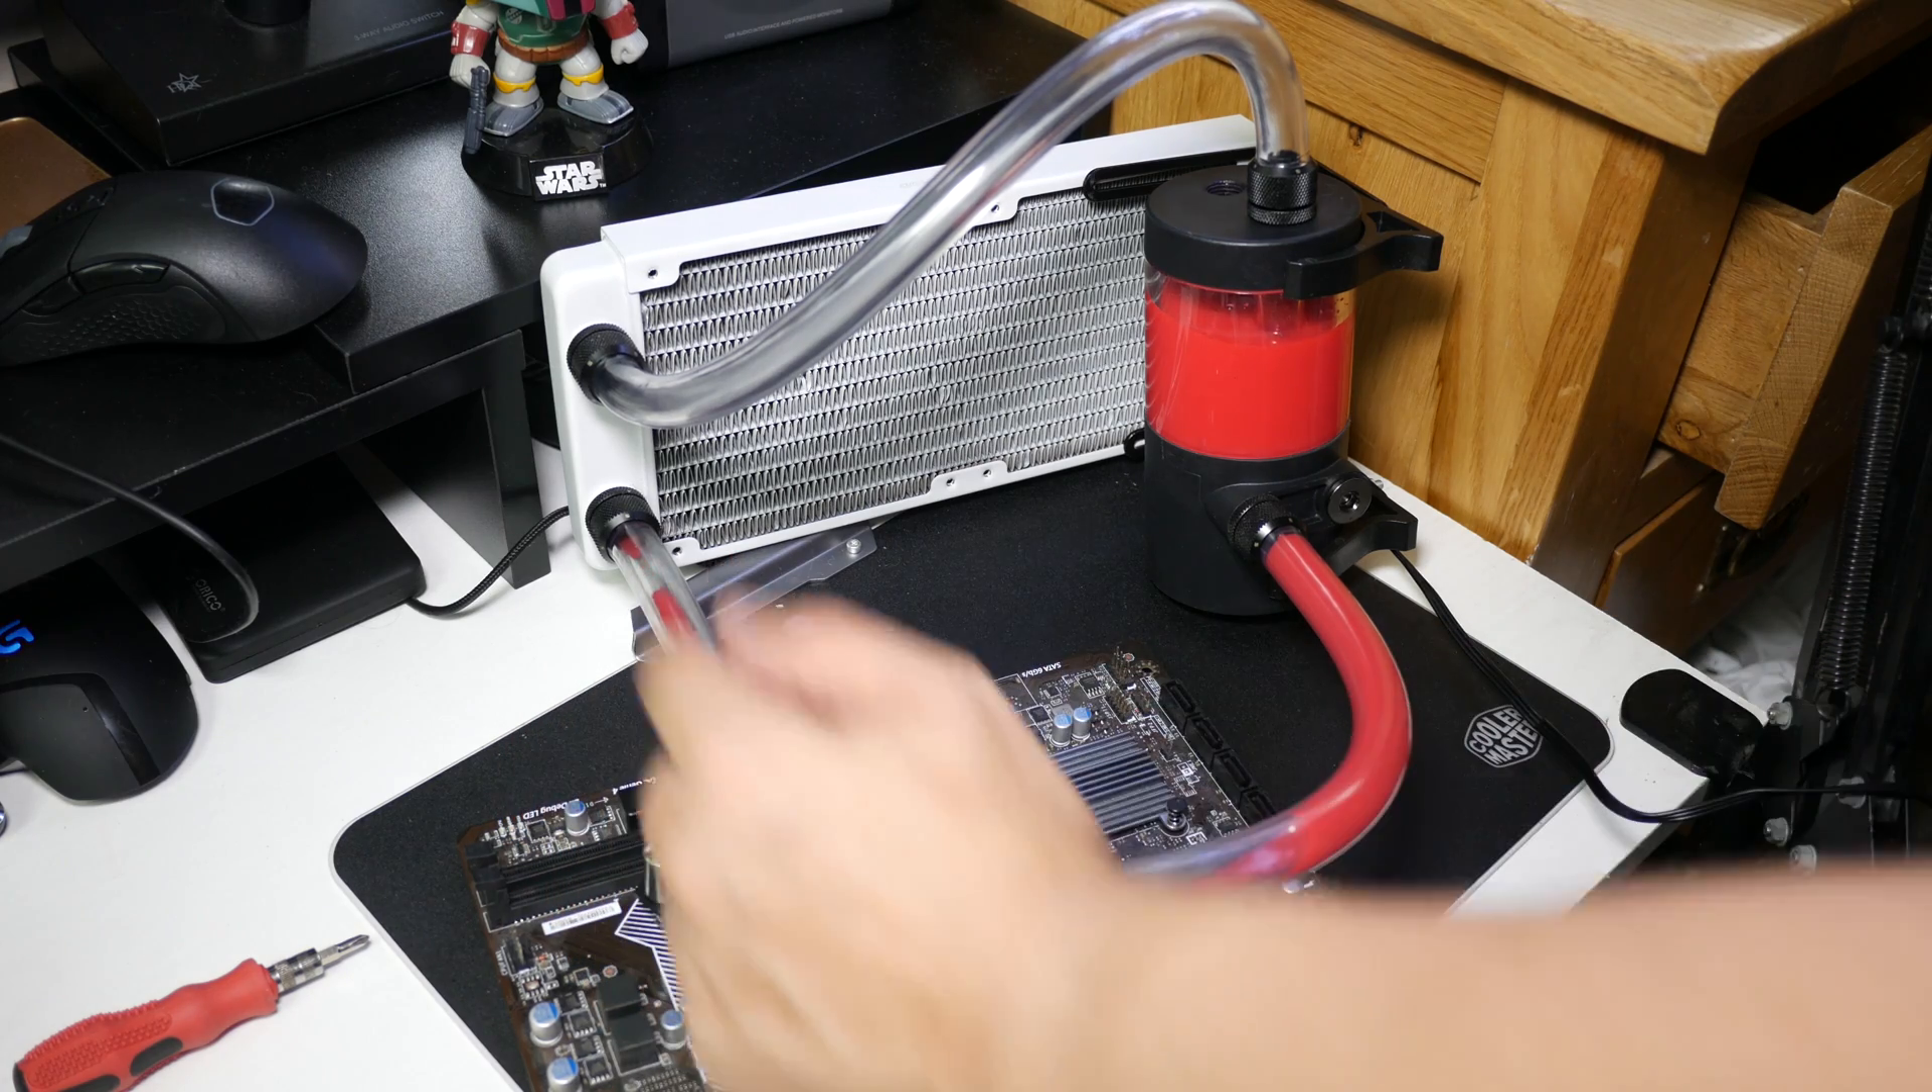So as you might have seen there, I have hooked the reservoir onto the radiator.